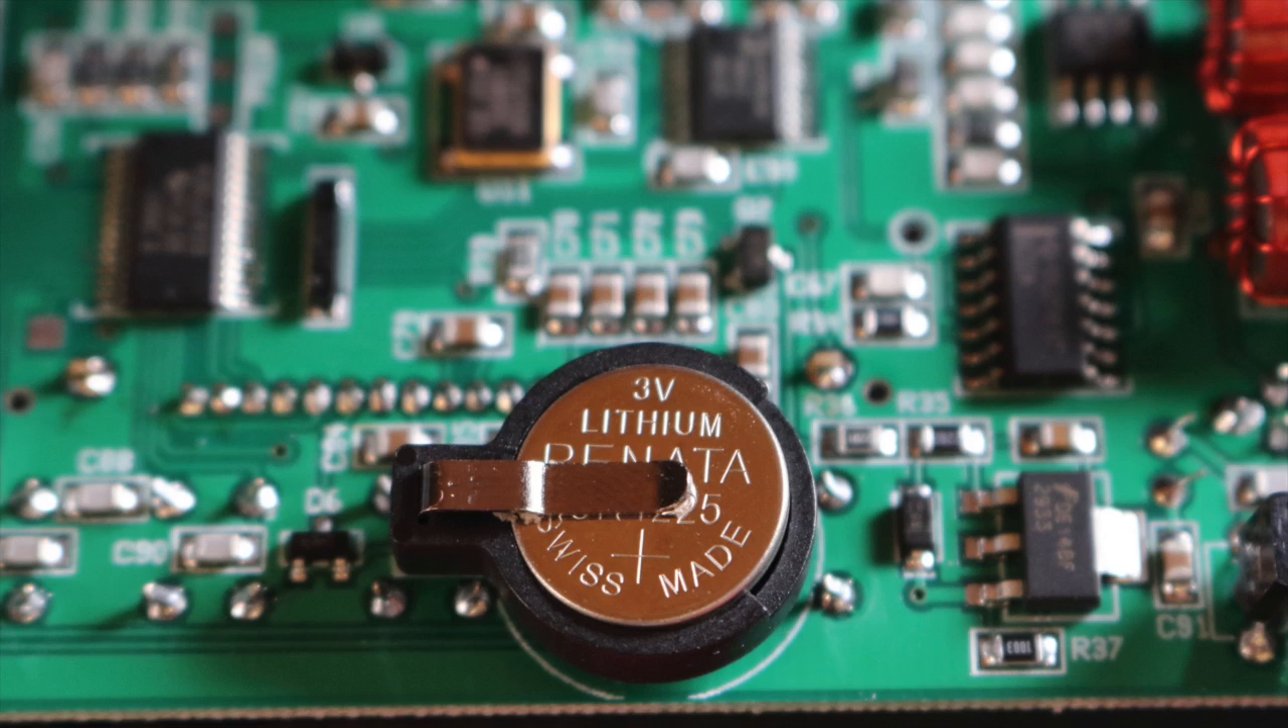For clarity the battery is installed with the positive side facing upwards.